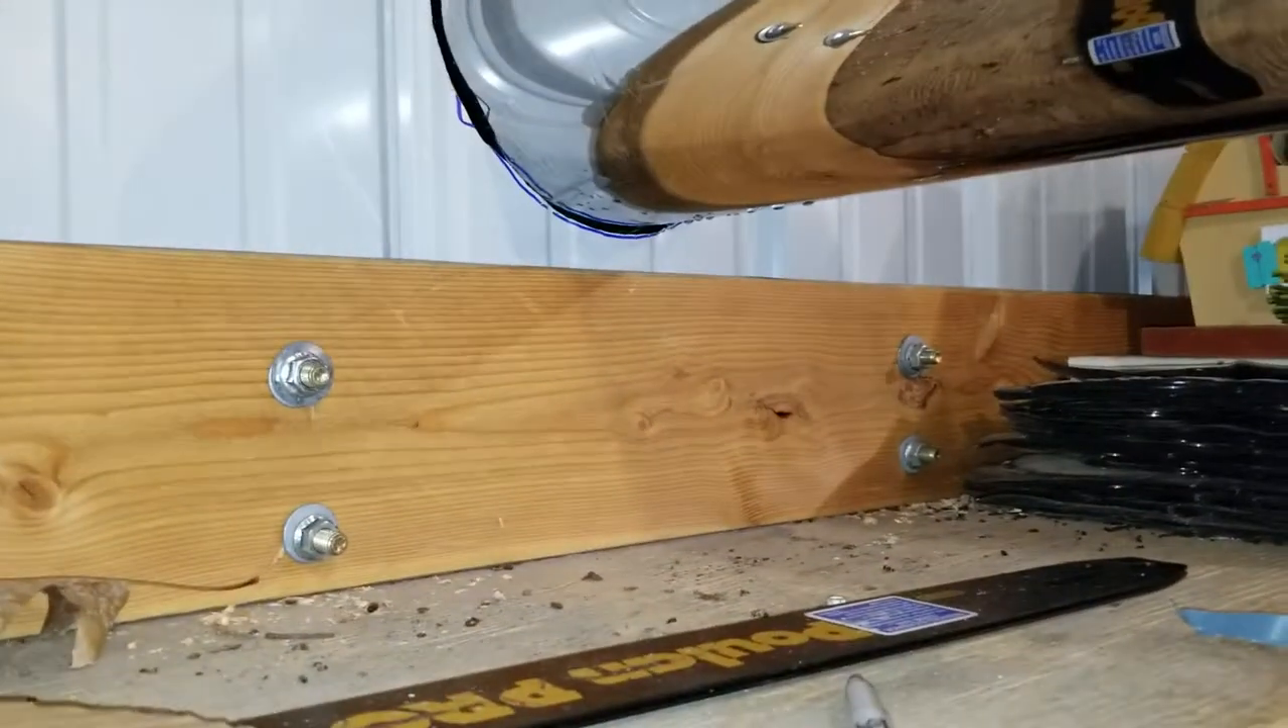So, here is the bolts that I ran through for the support.